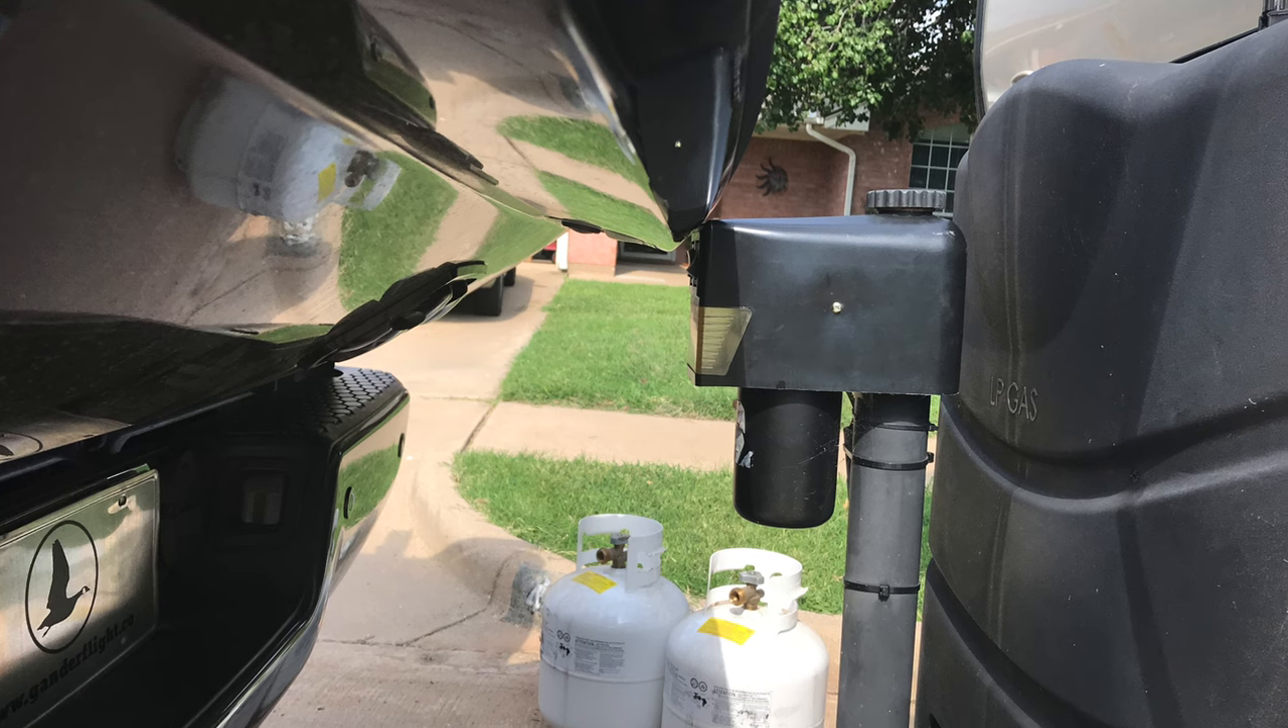Because if I could just take this head and move it 90 degrees, there's plenty of clearance between the pole and the tailgate. It's just the motor head that's in the way.